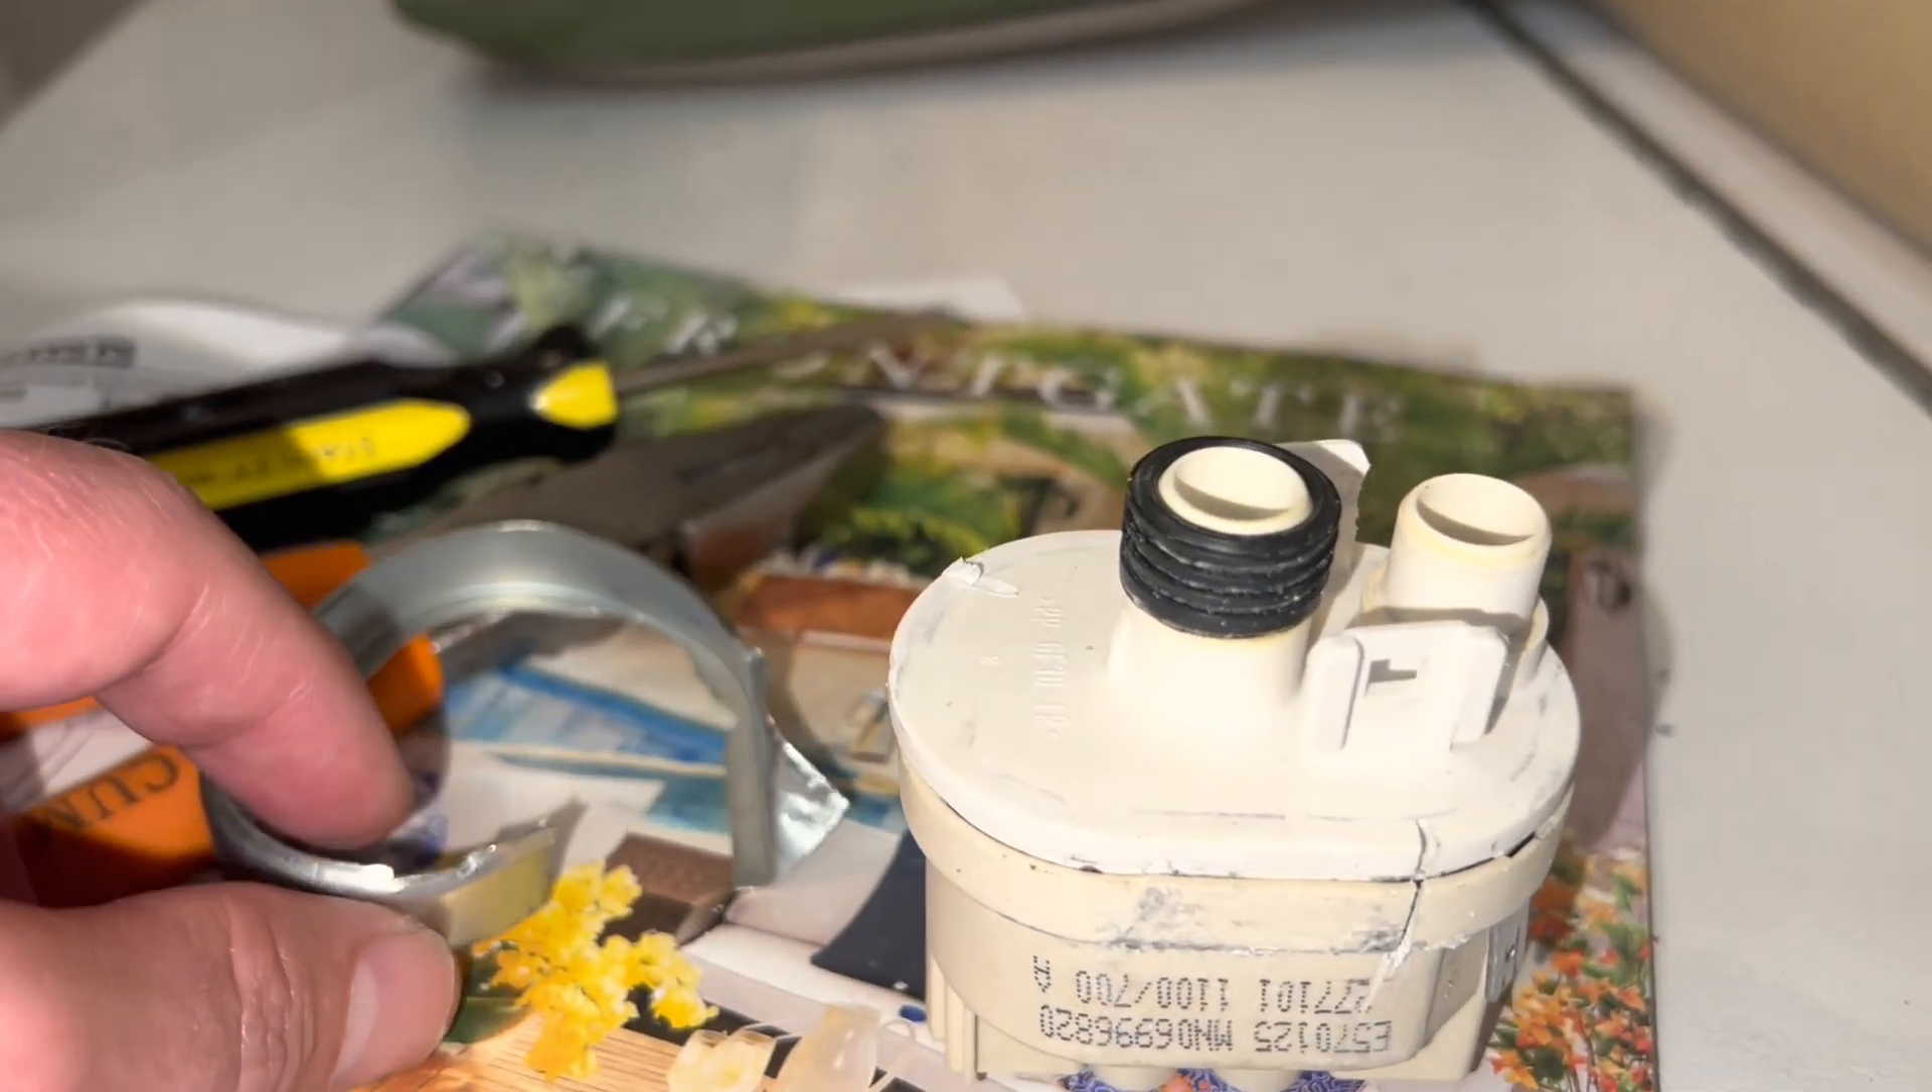All right I removed the metal now for the big reveal.